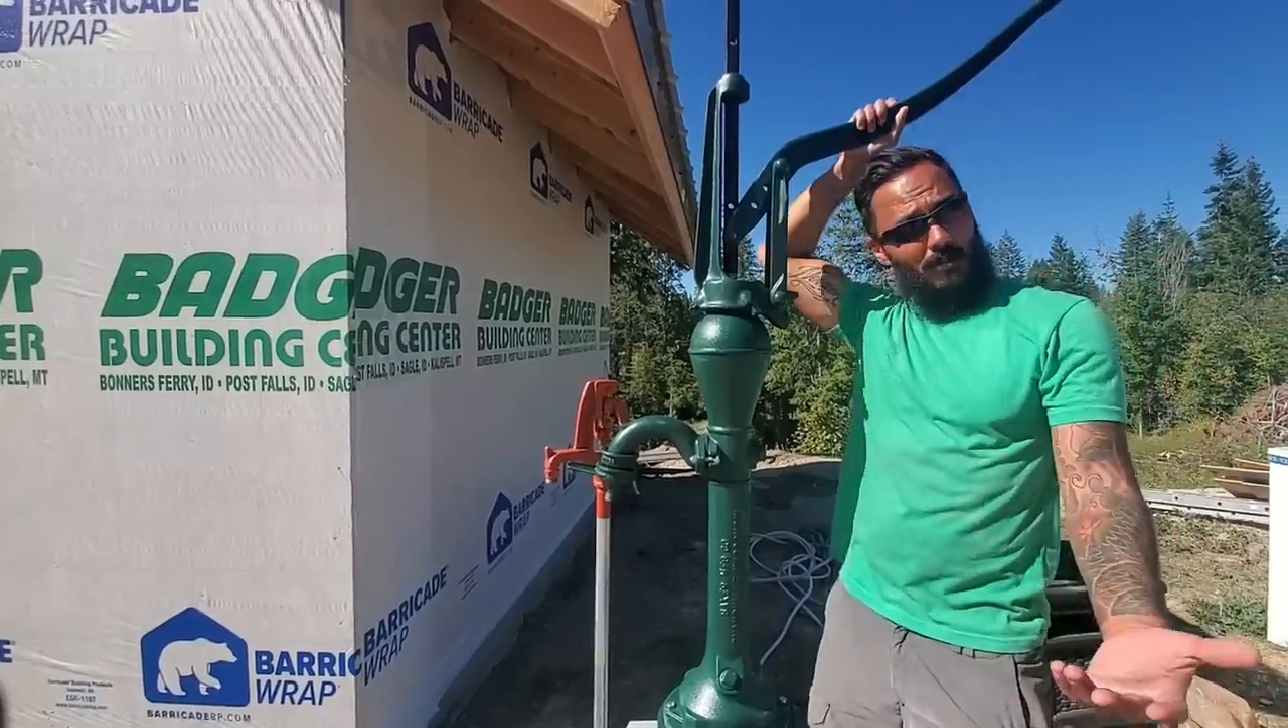As you can see, we've got the hand pump completely installed here on our well head.